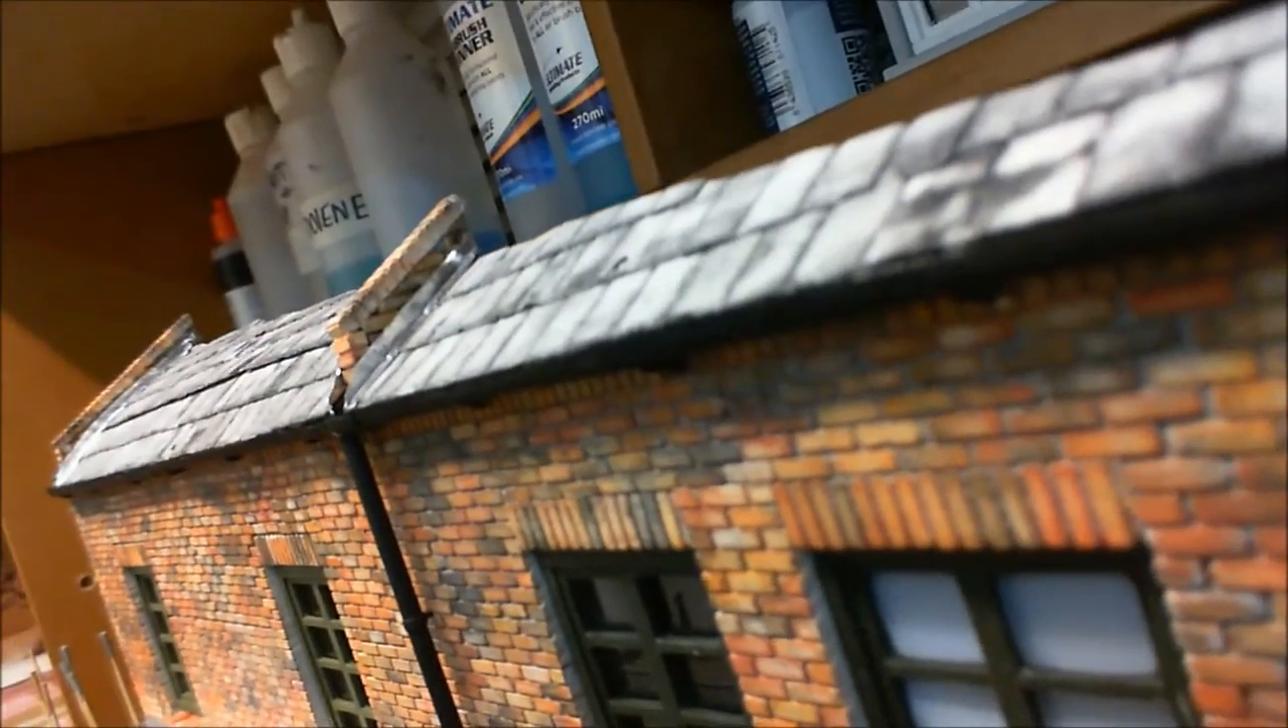The guttering has been put on.